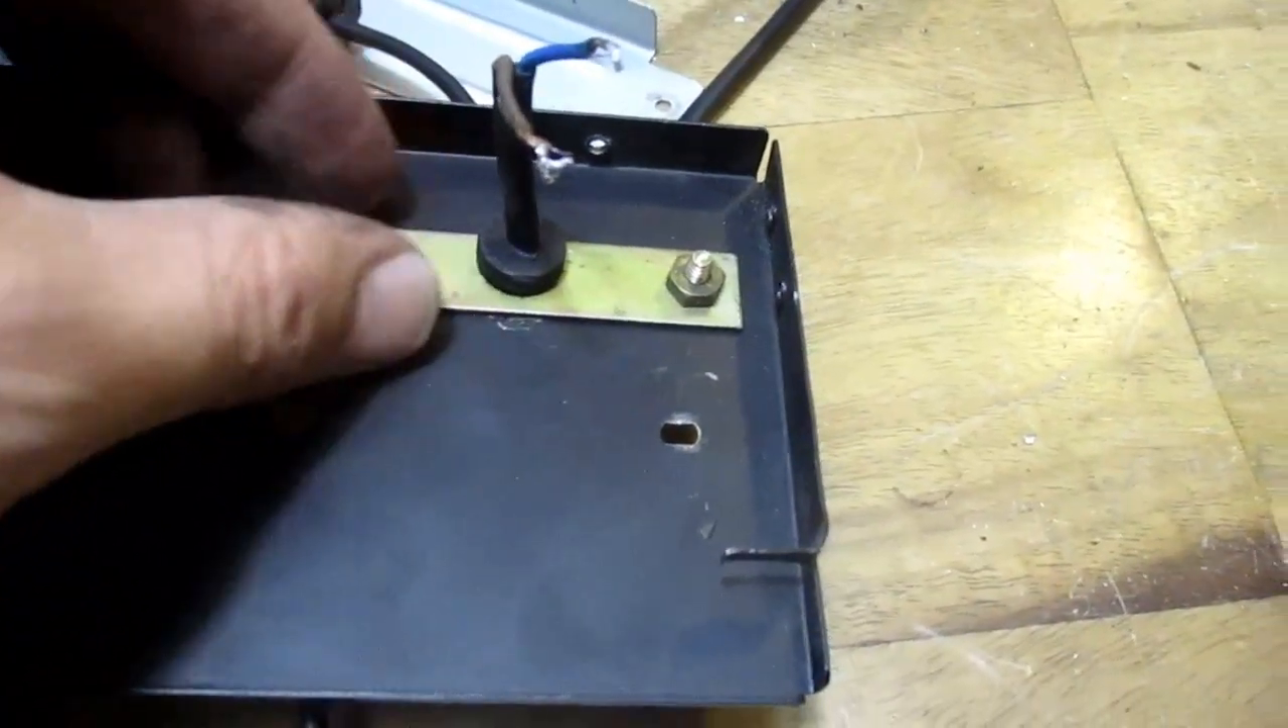Przewód został osadzony za pomocą takiej blaszki tutaj.